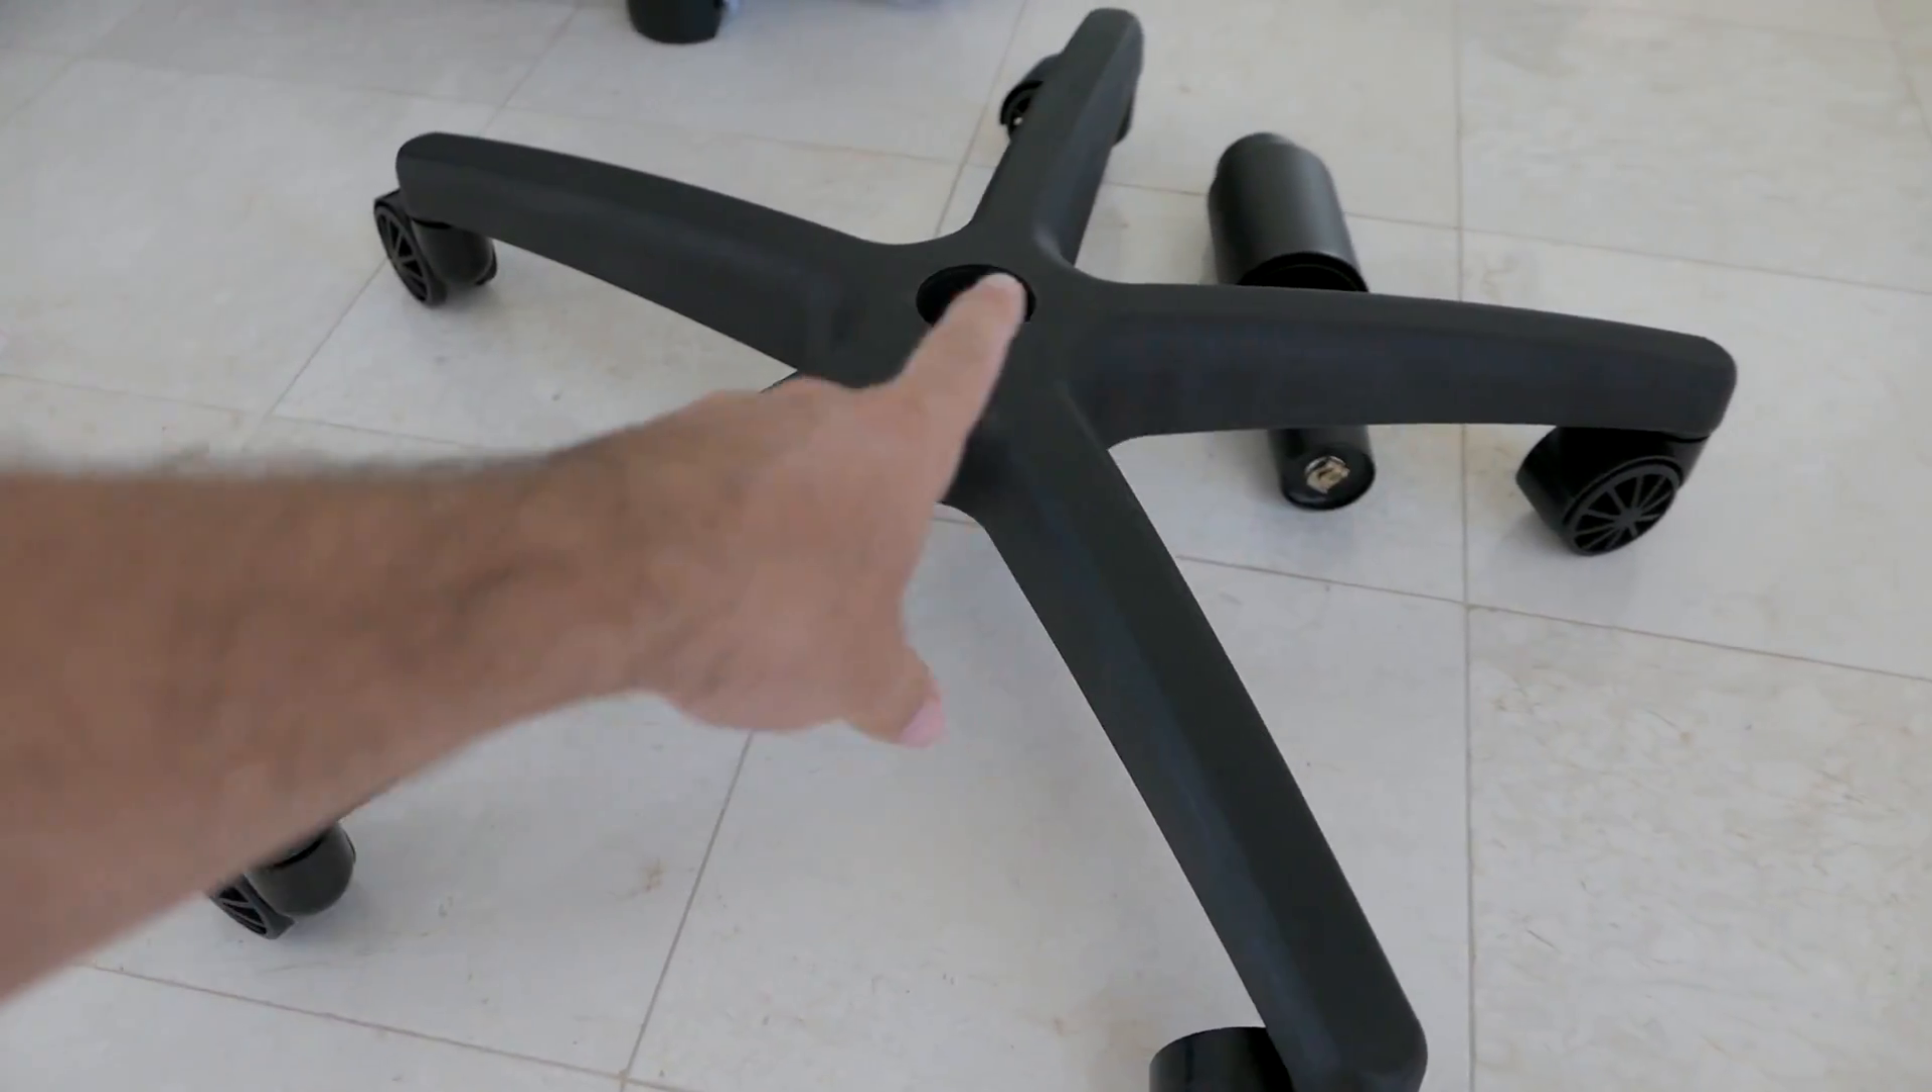All right so we got our wheels on we can flip it around and that's what it looks like.